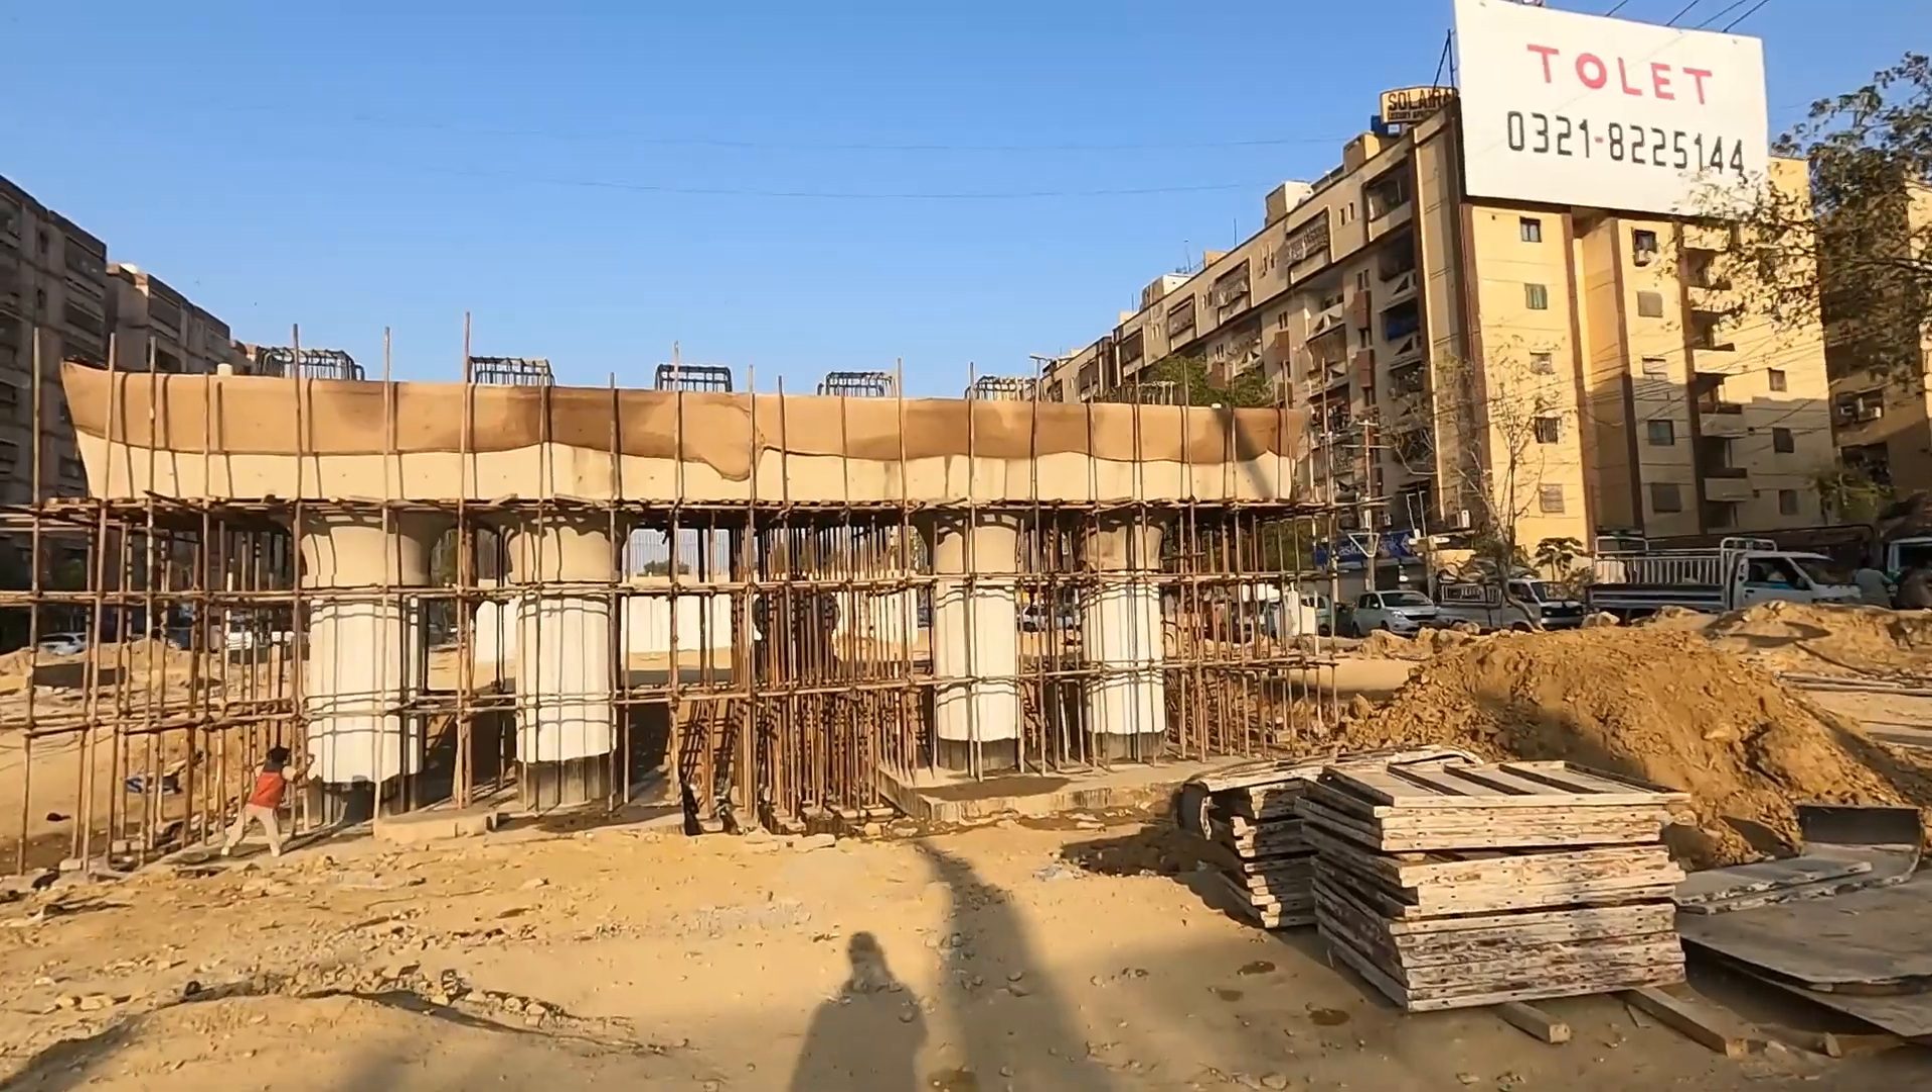आगे आगे अब ये पिलर लग गया गया देखो सामने बीम भी नजर आ रहा है आपको बीम भी लग गया है।